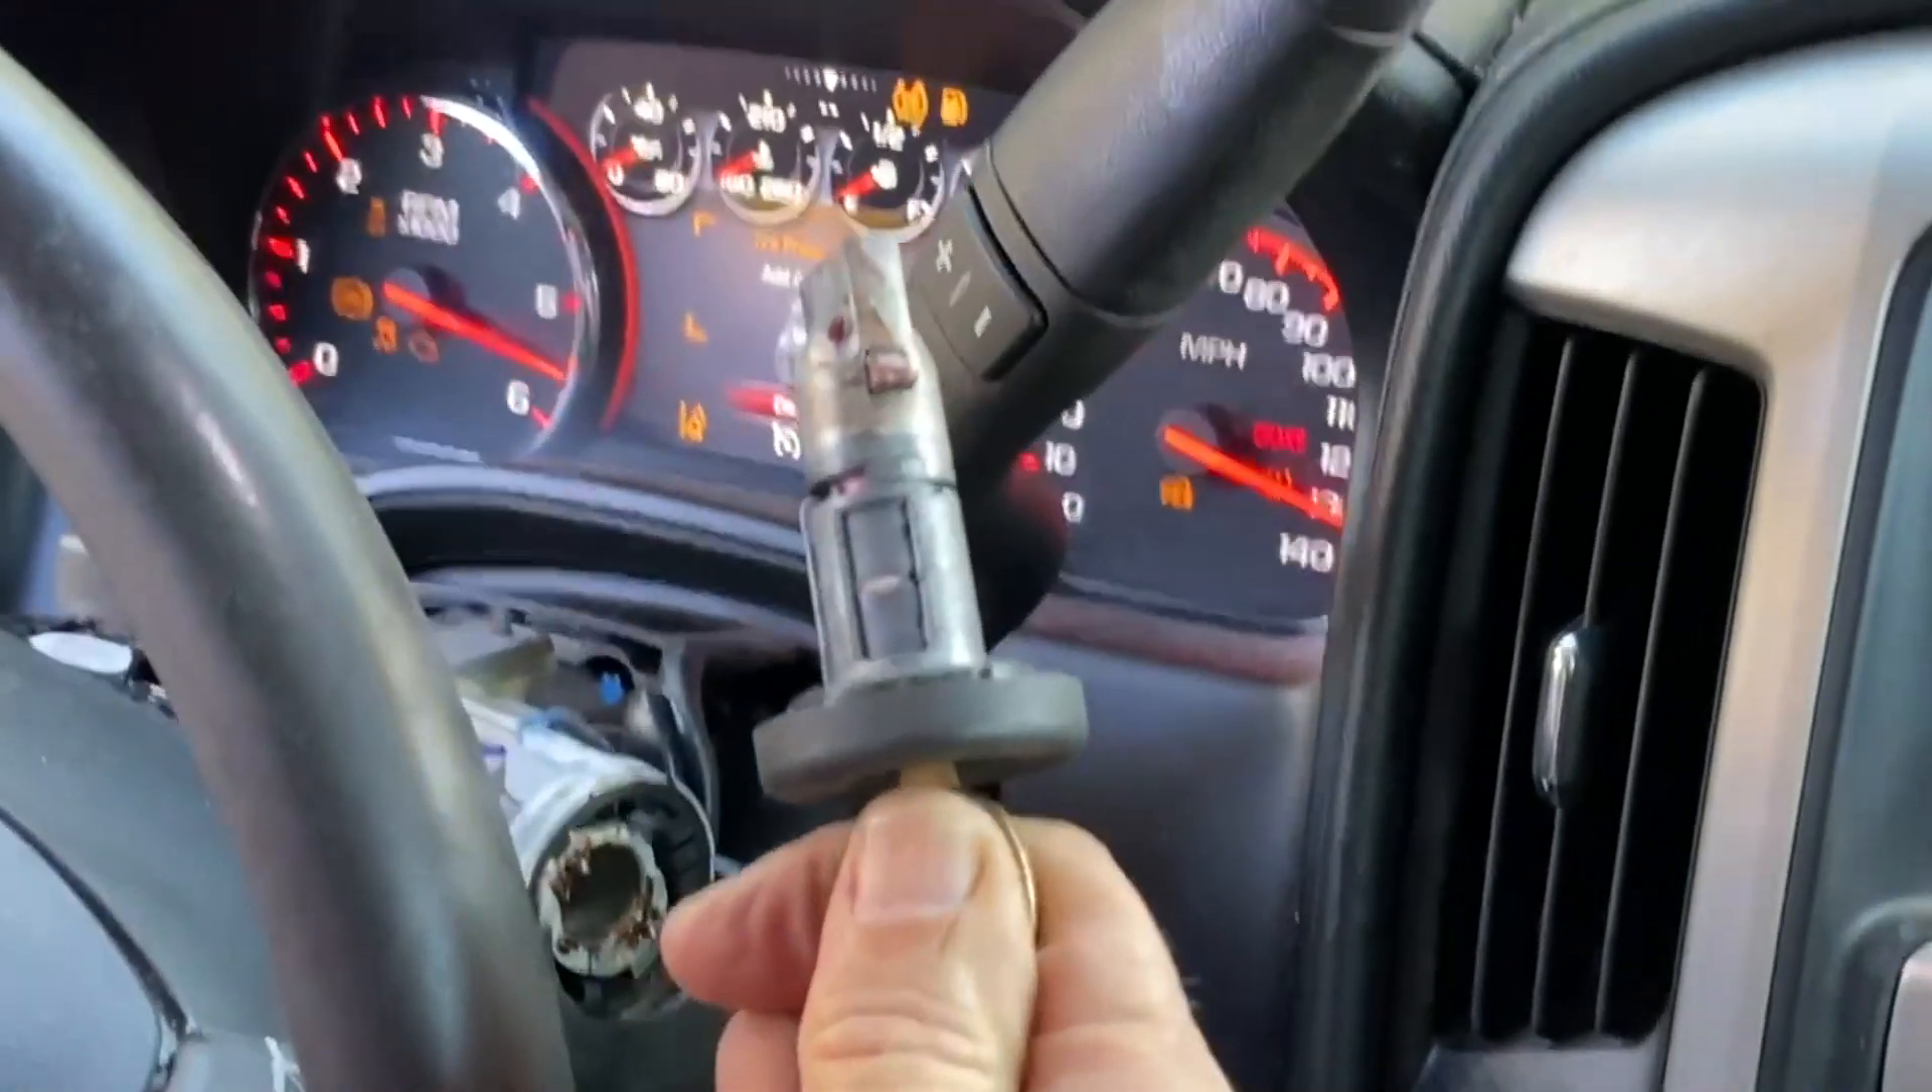So now we've got the ignition out.